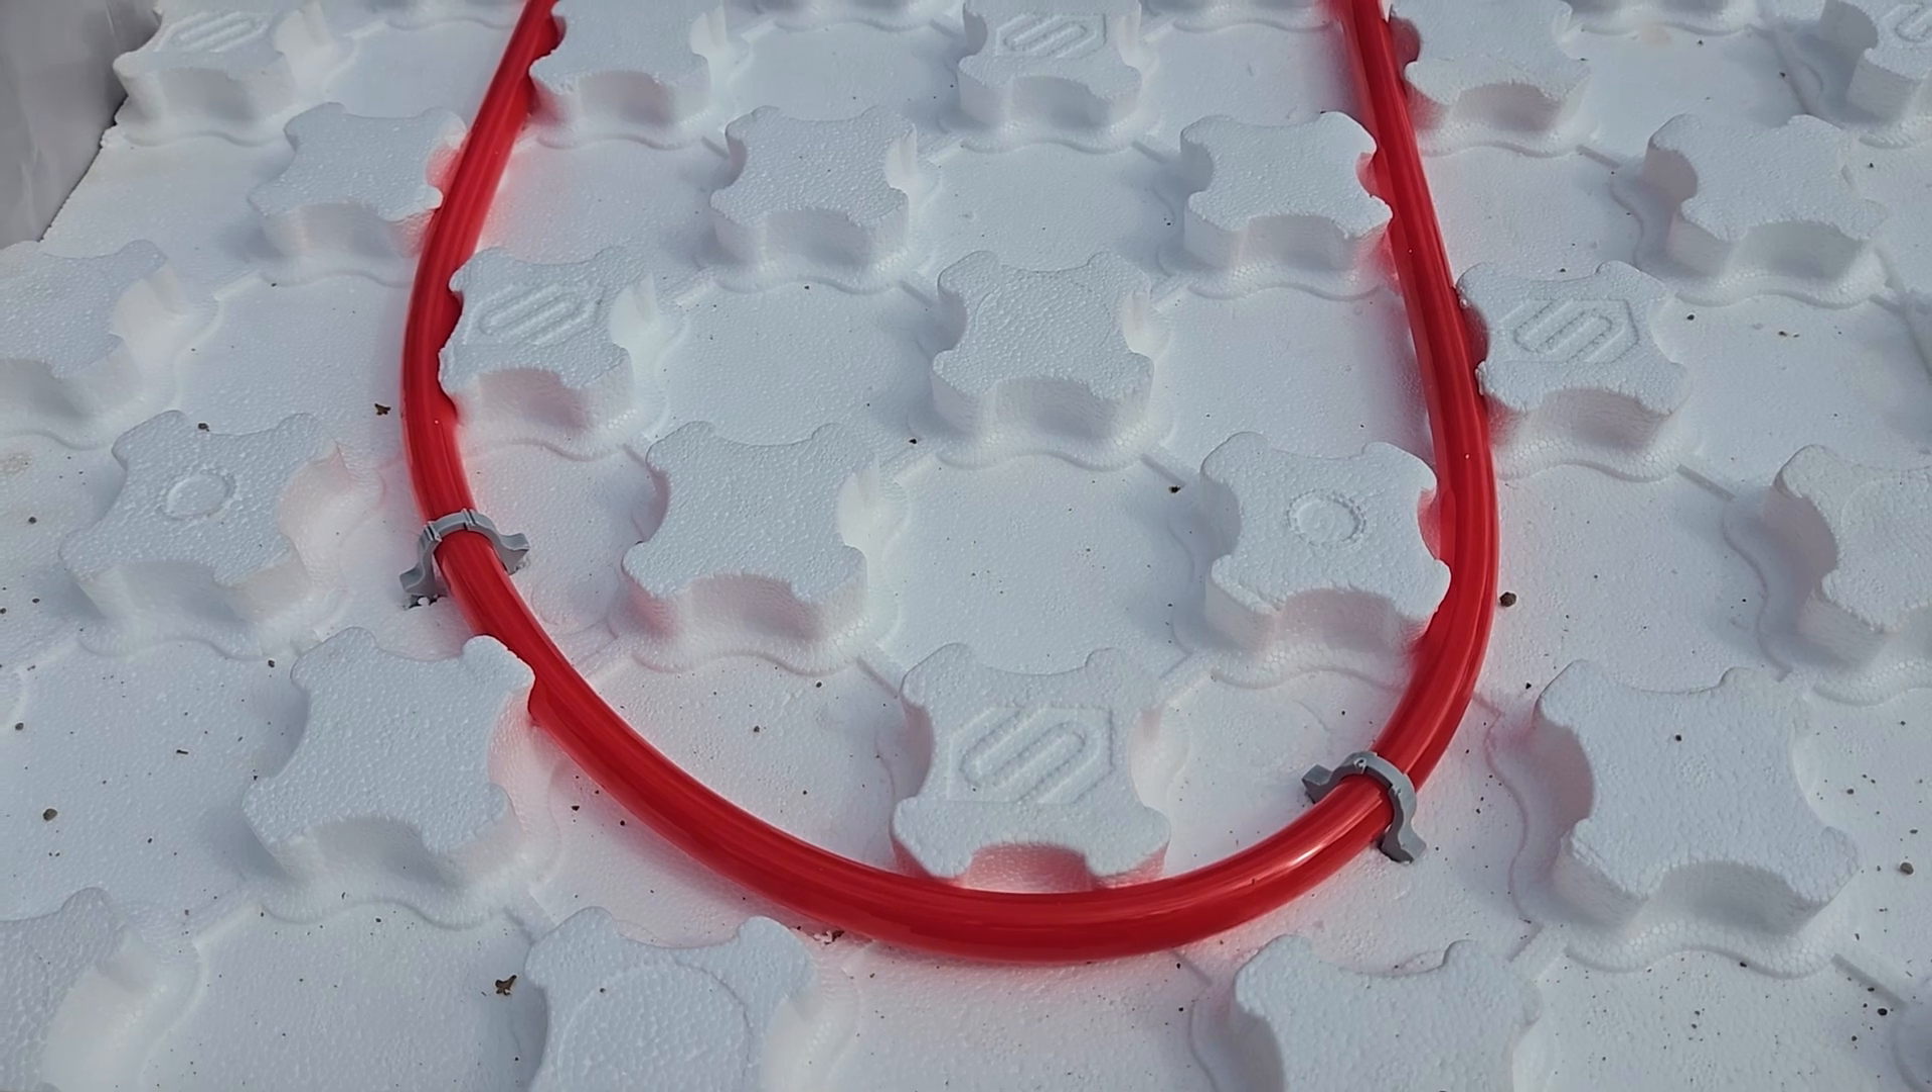First two lines of radiant pipes are installed.